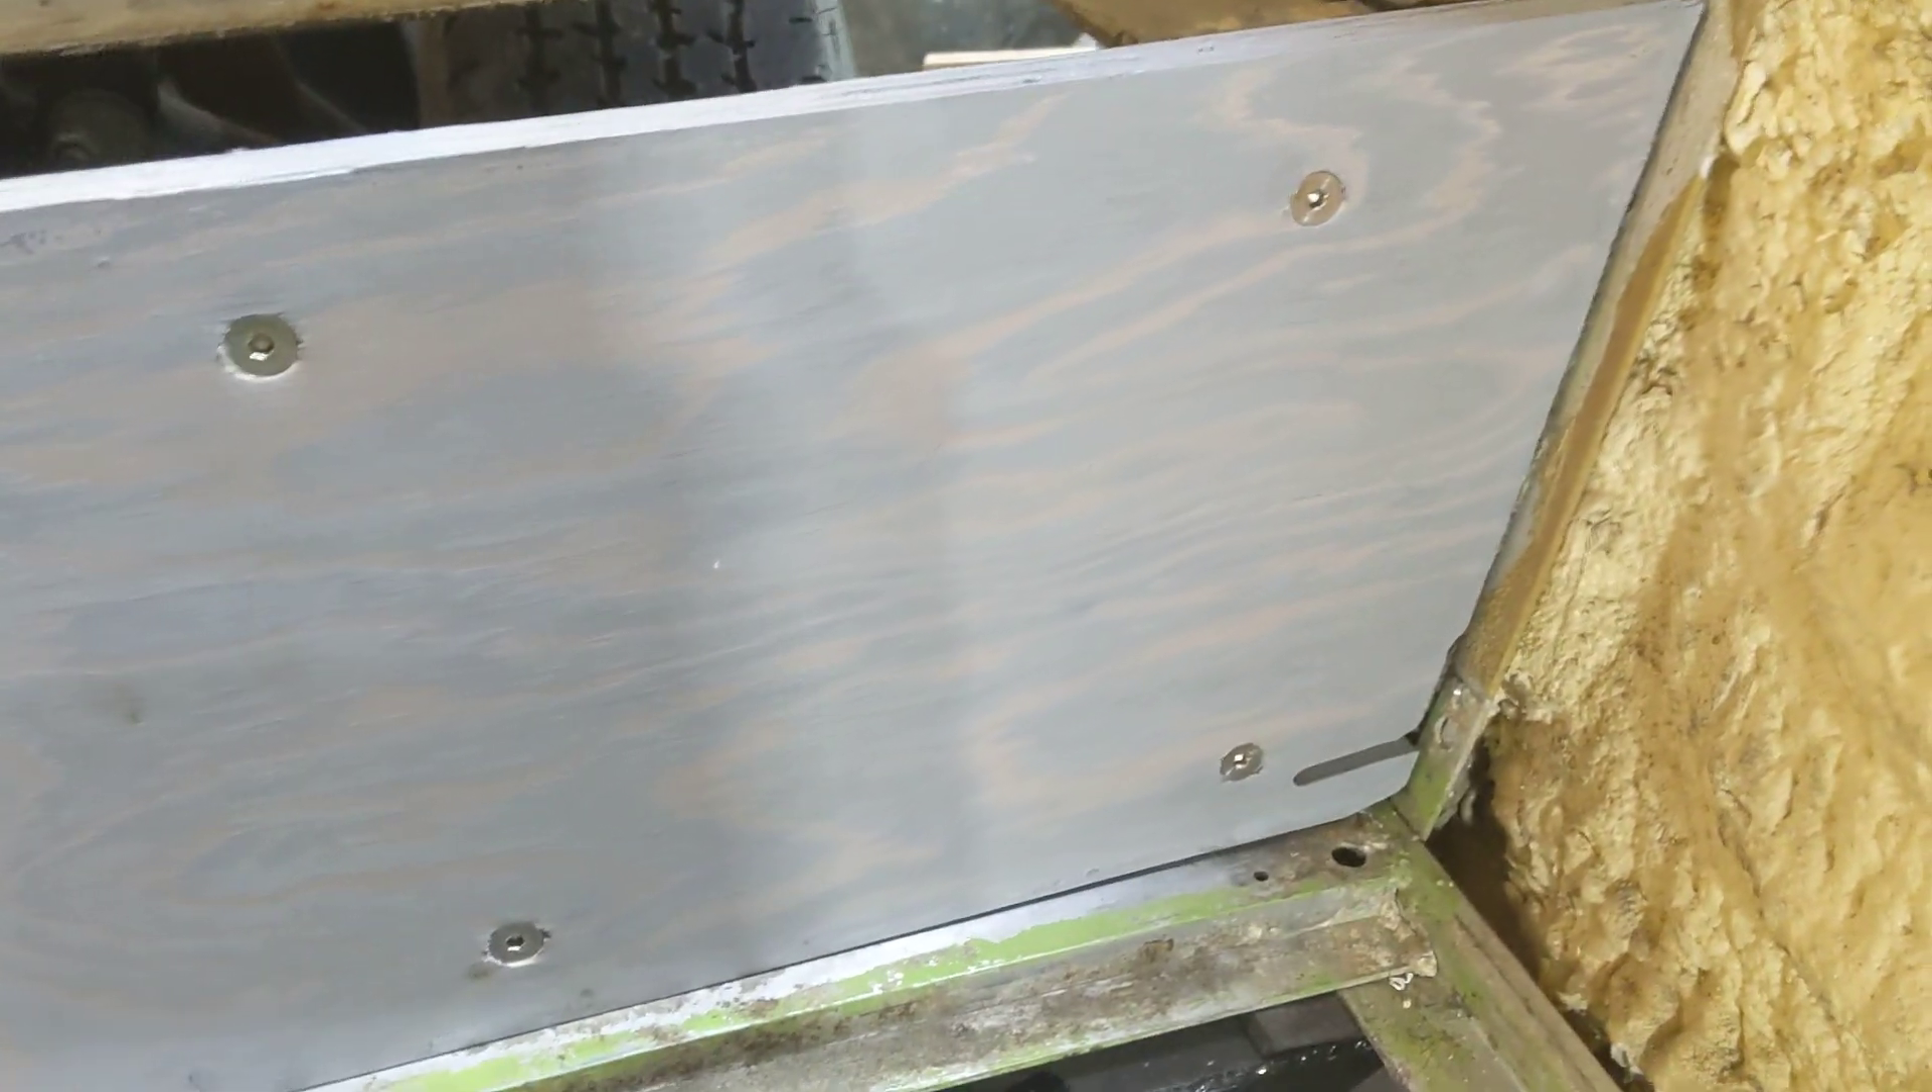I pulled all the fasteners in nice and flush.